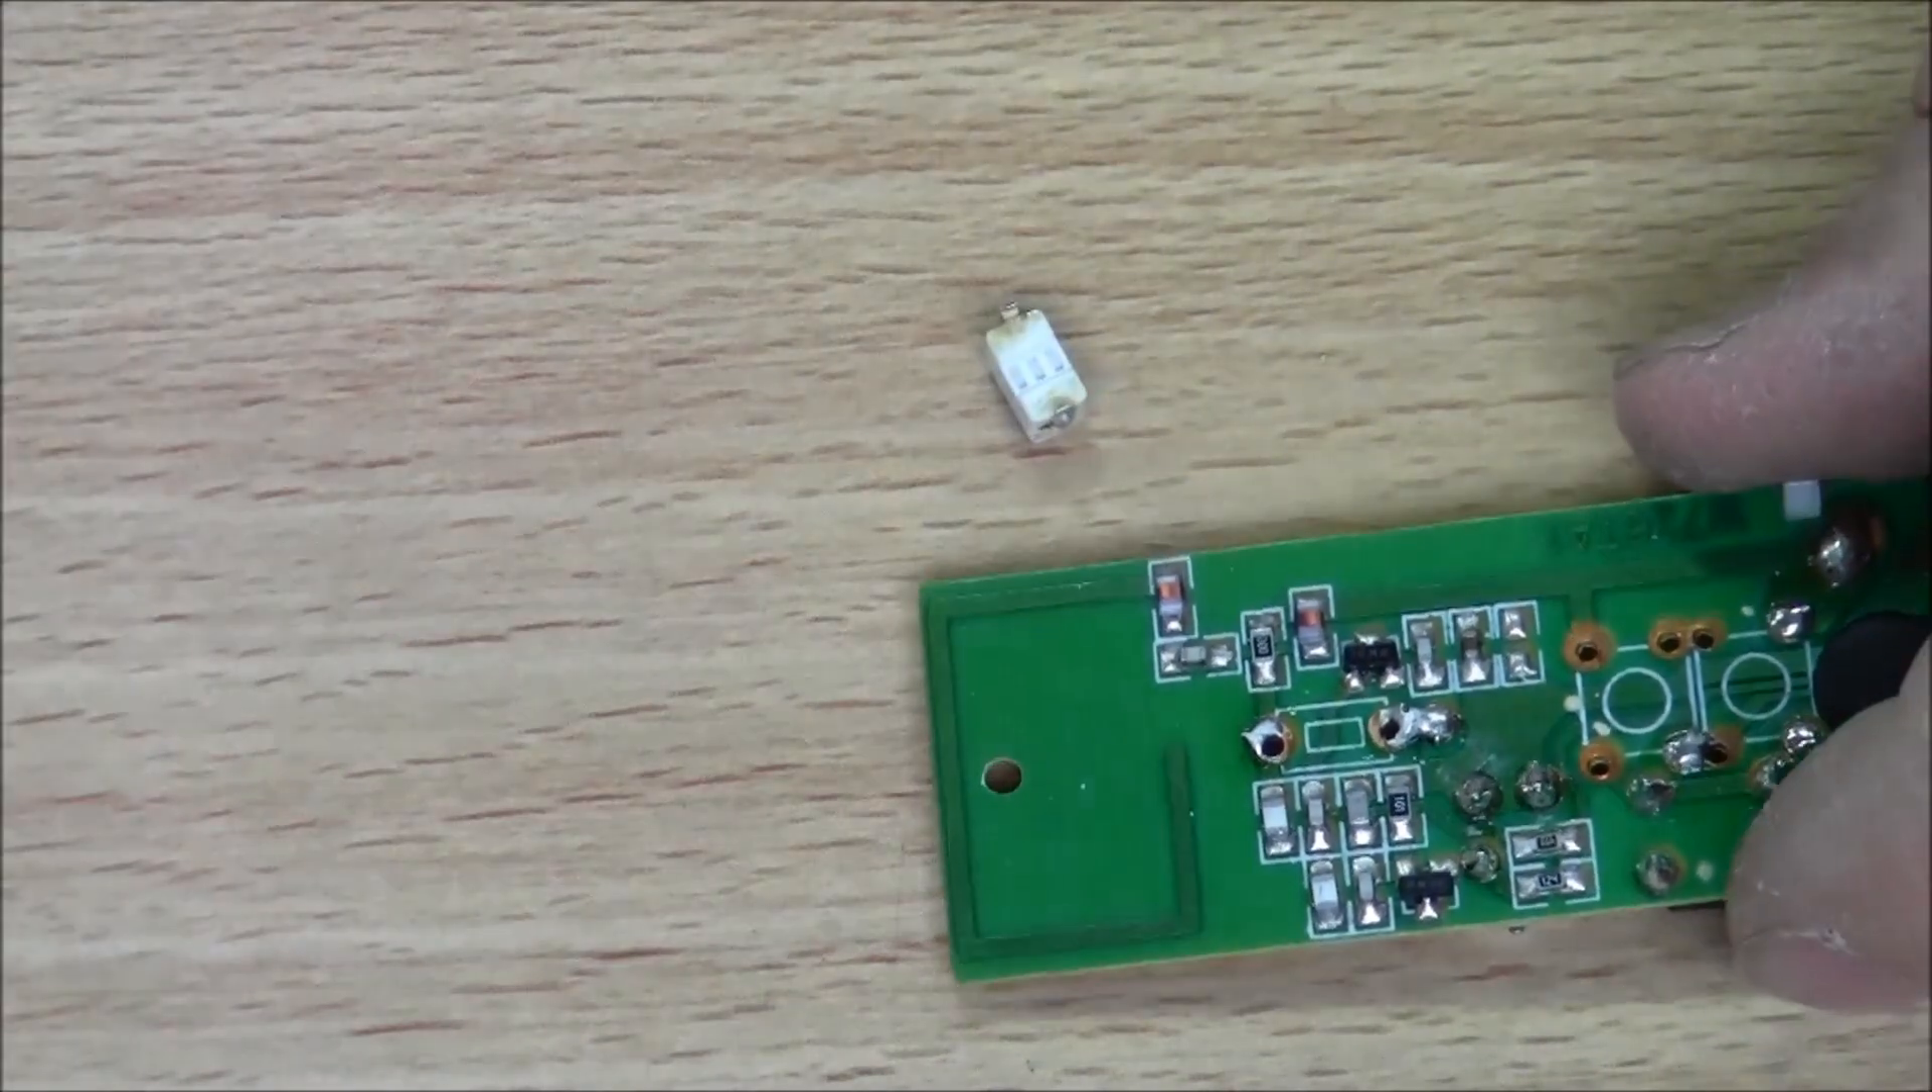Okay, now the switch has been removed.